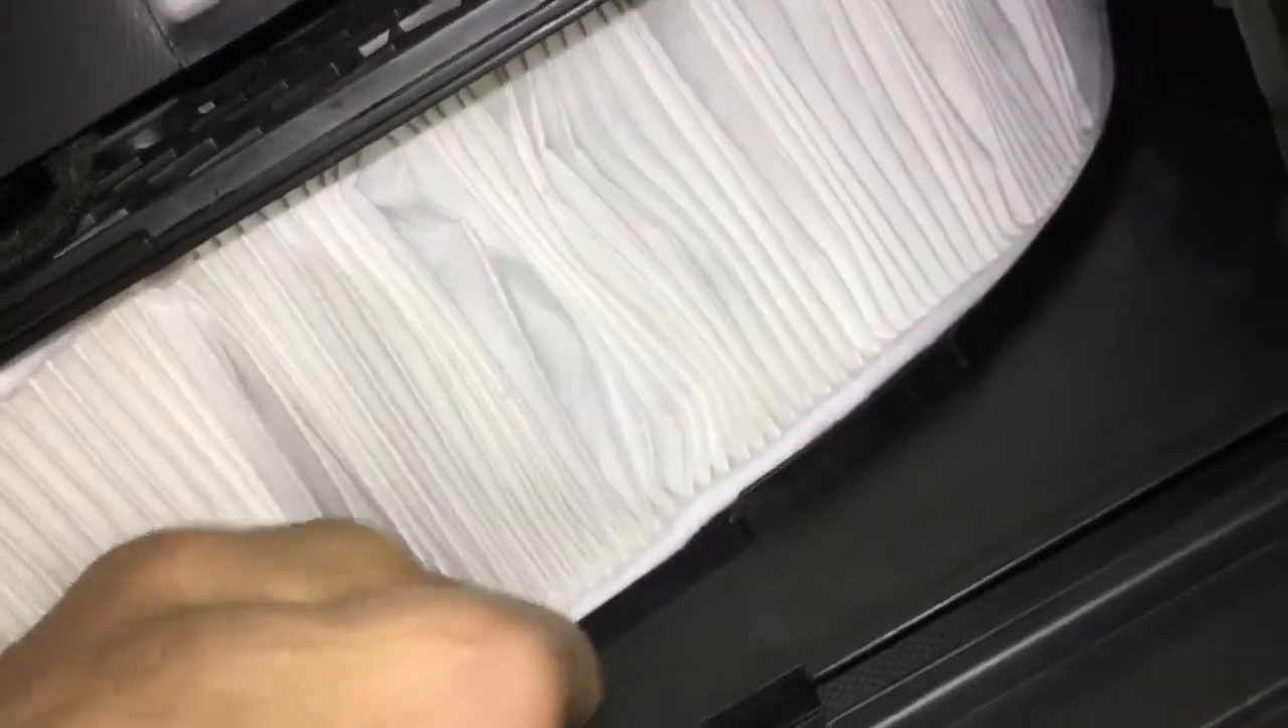So that is the new filter. So that is the new filter fitted in.